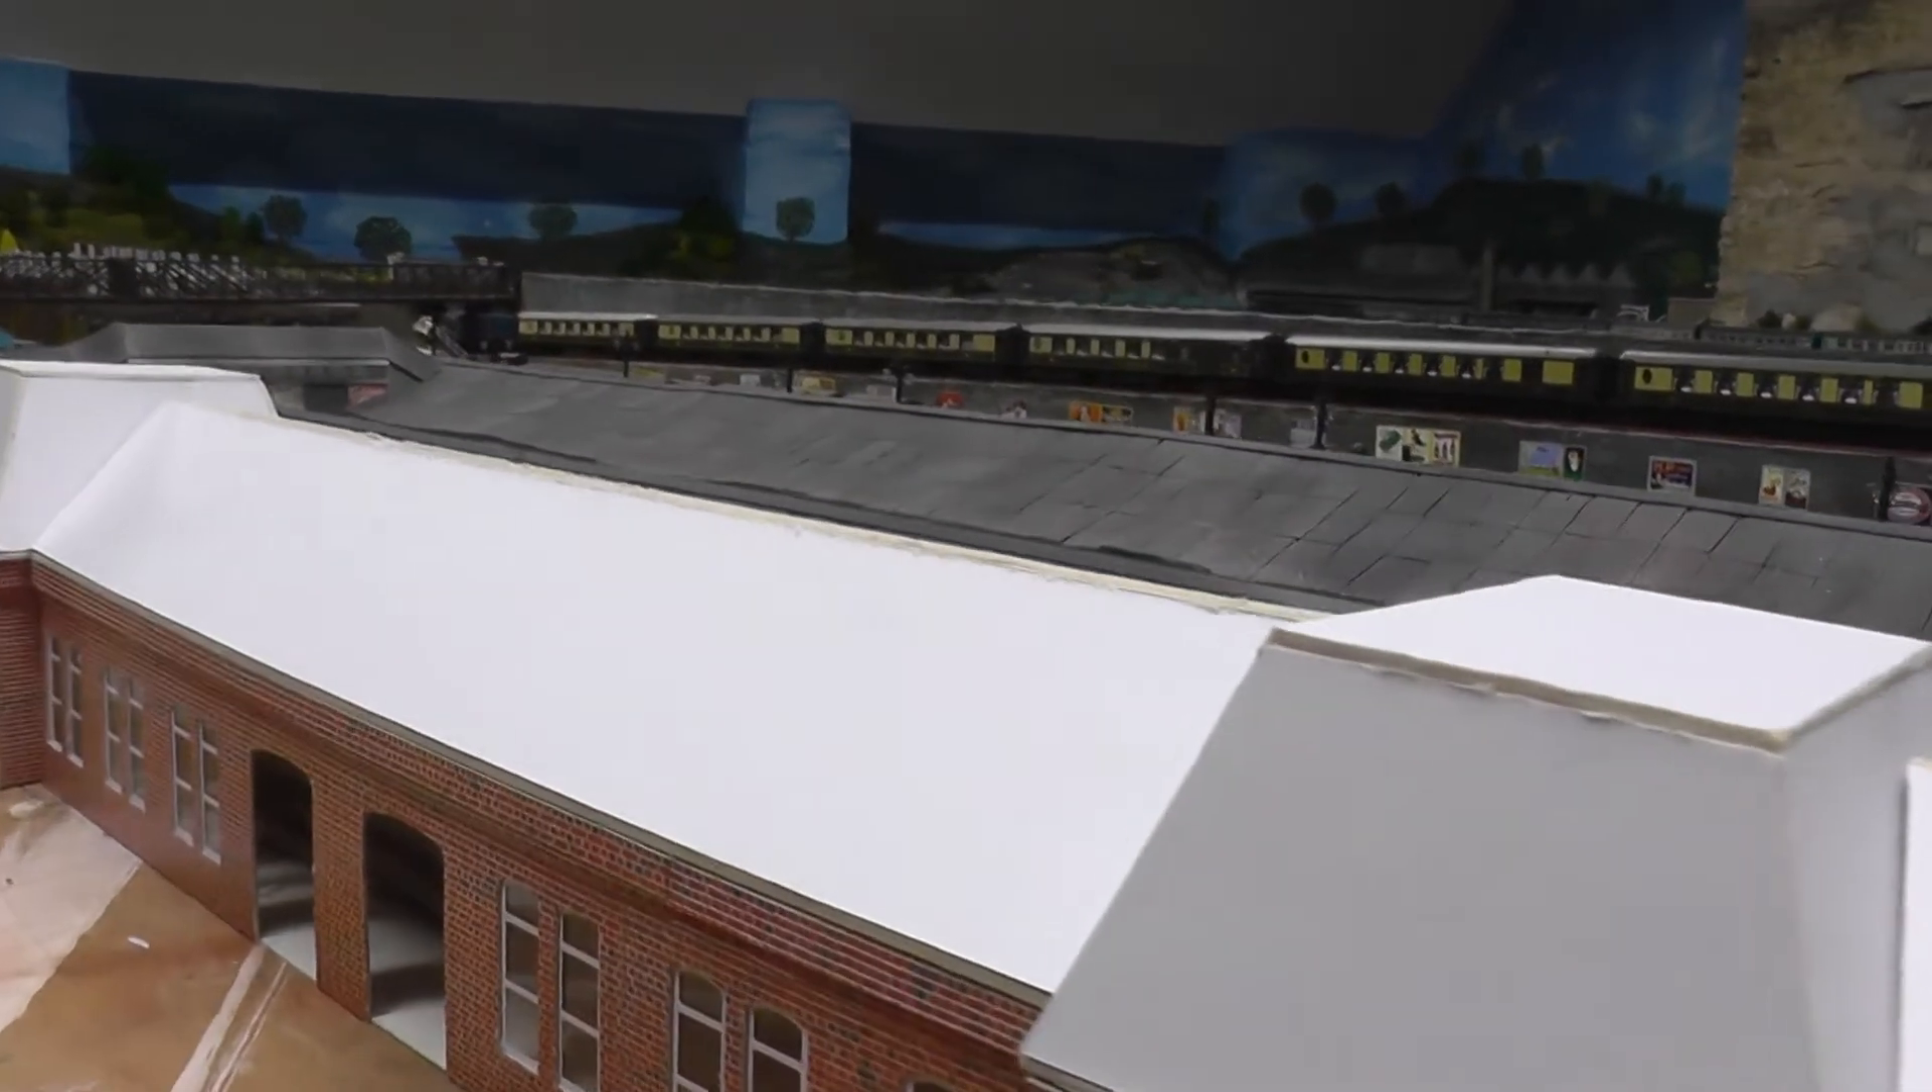Just spent about a constructive hour and a half and got the roof sorted out. All done right through.